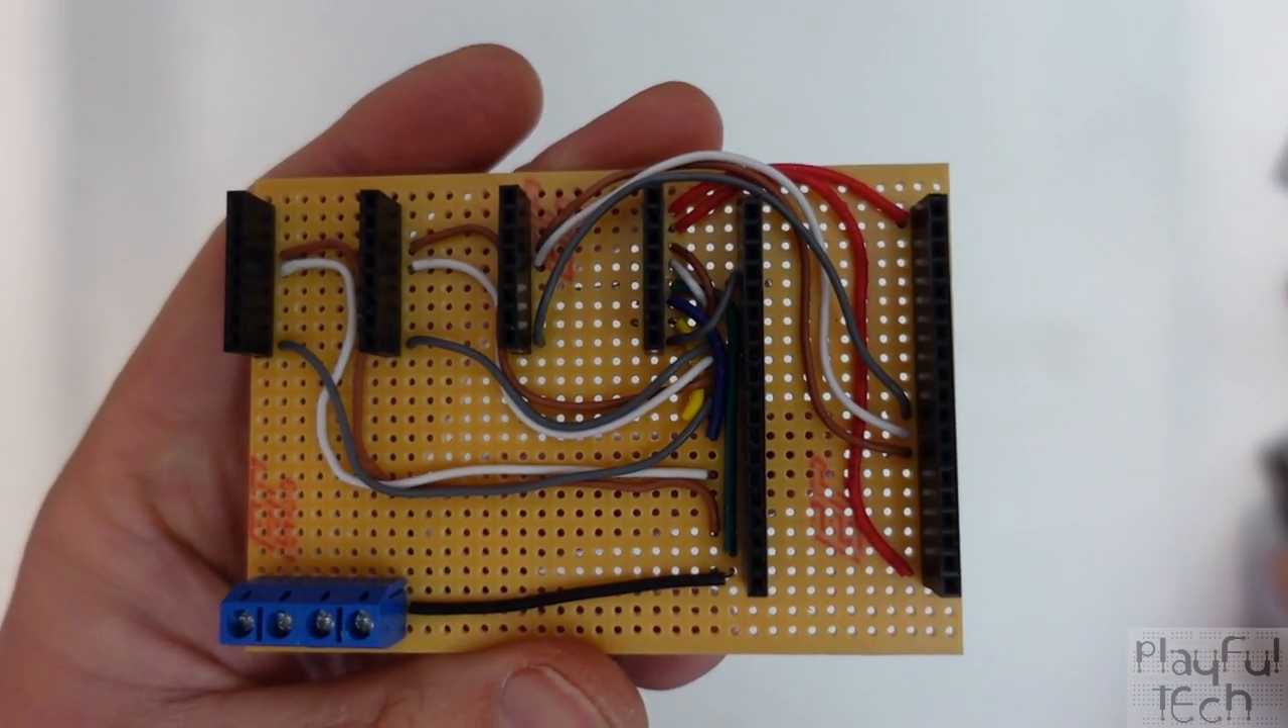What i've got on the right hand side here i've soldered in a set of header pins.